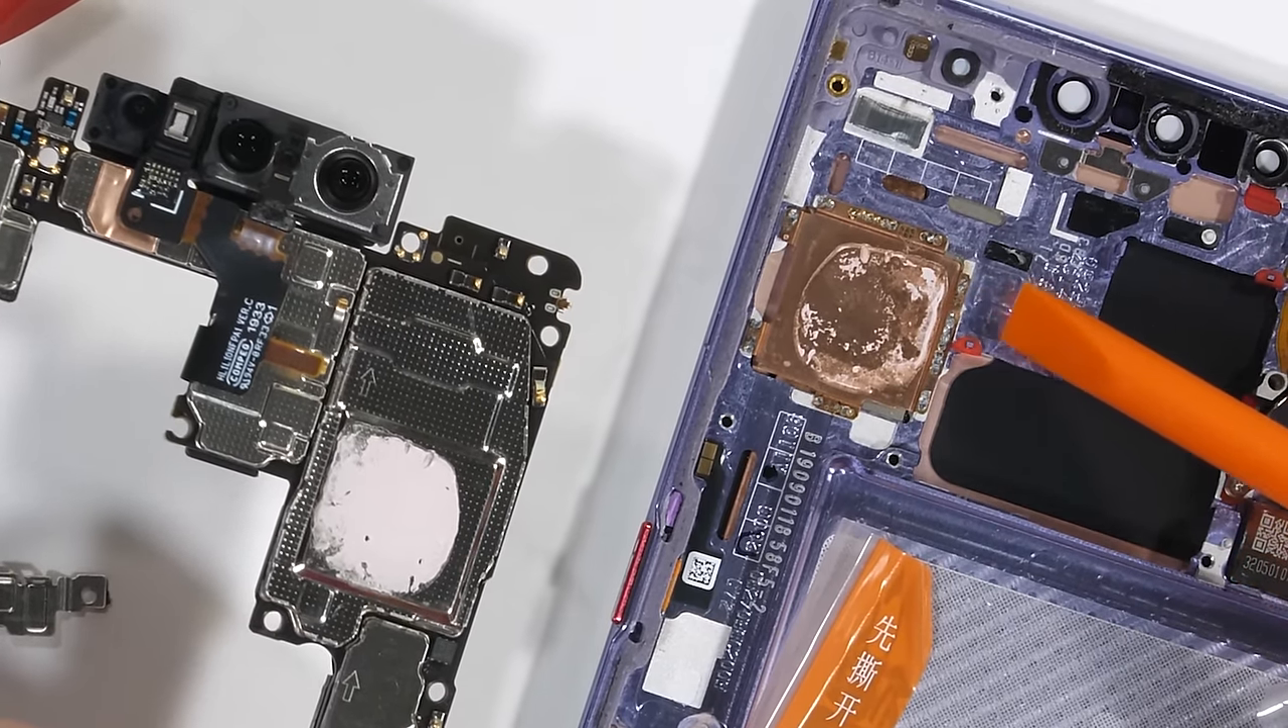The motherboard still has the front cameras attached with their Lego style ribbon connectors.